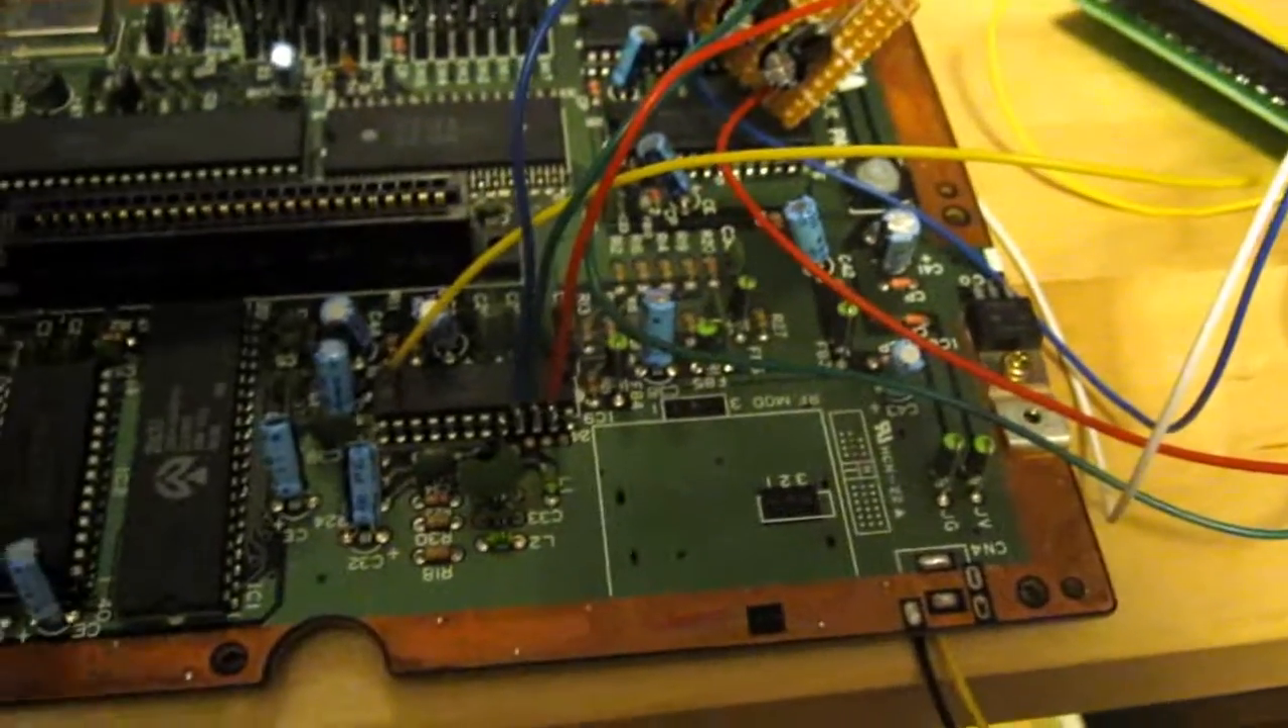And as you can see here I have some of the wires hooked up.